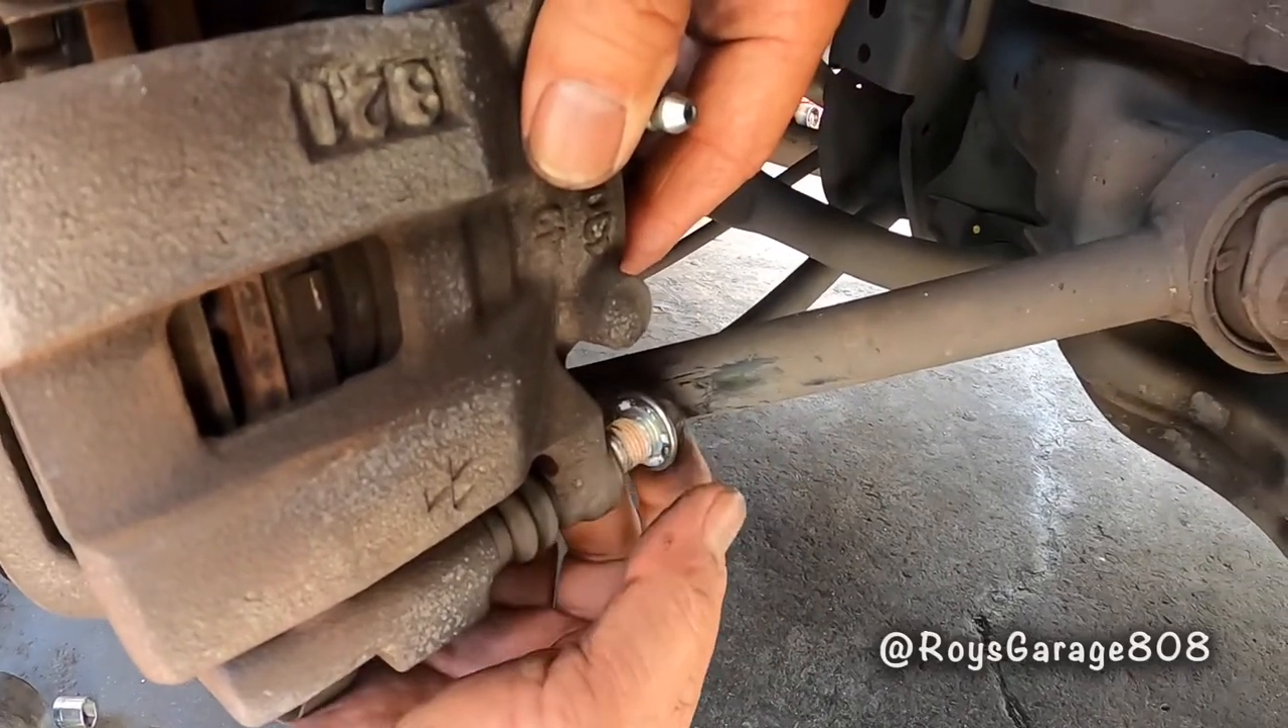Okay, if you notice, this caliper bolt cannot come out because of this arm.